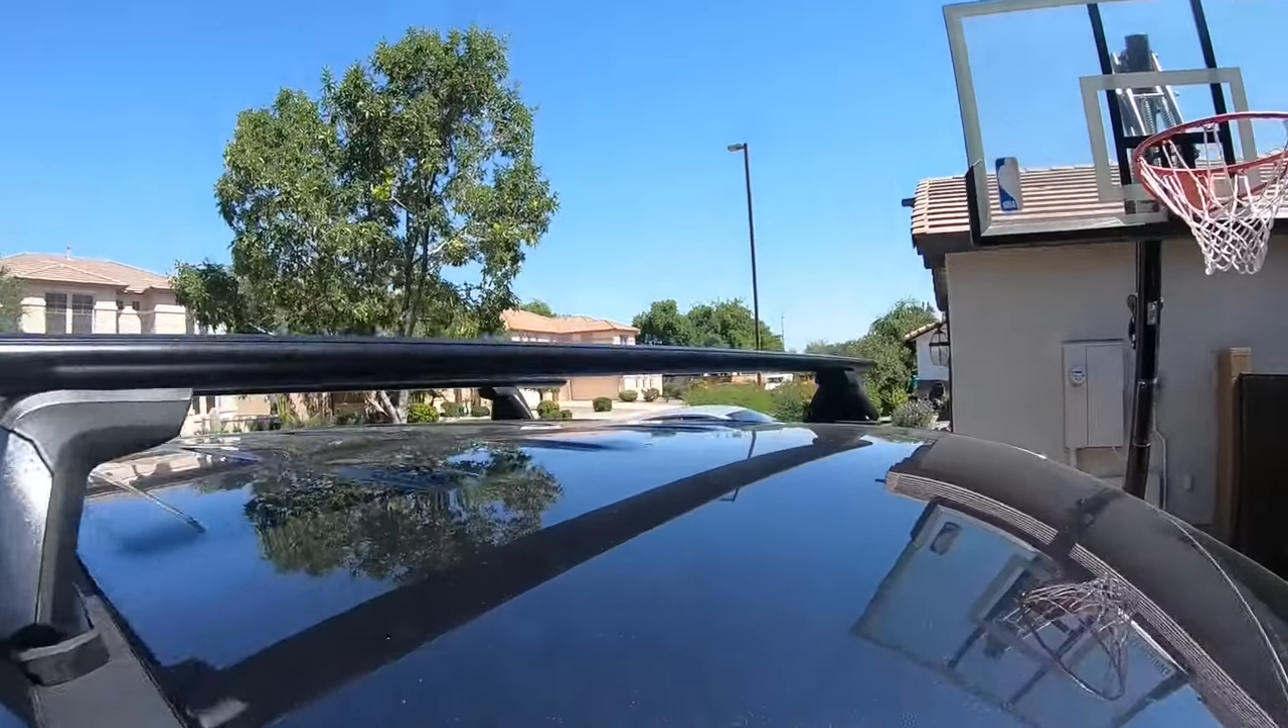And there's your finished product. This is the Yakima crossbars with the baseline towers.